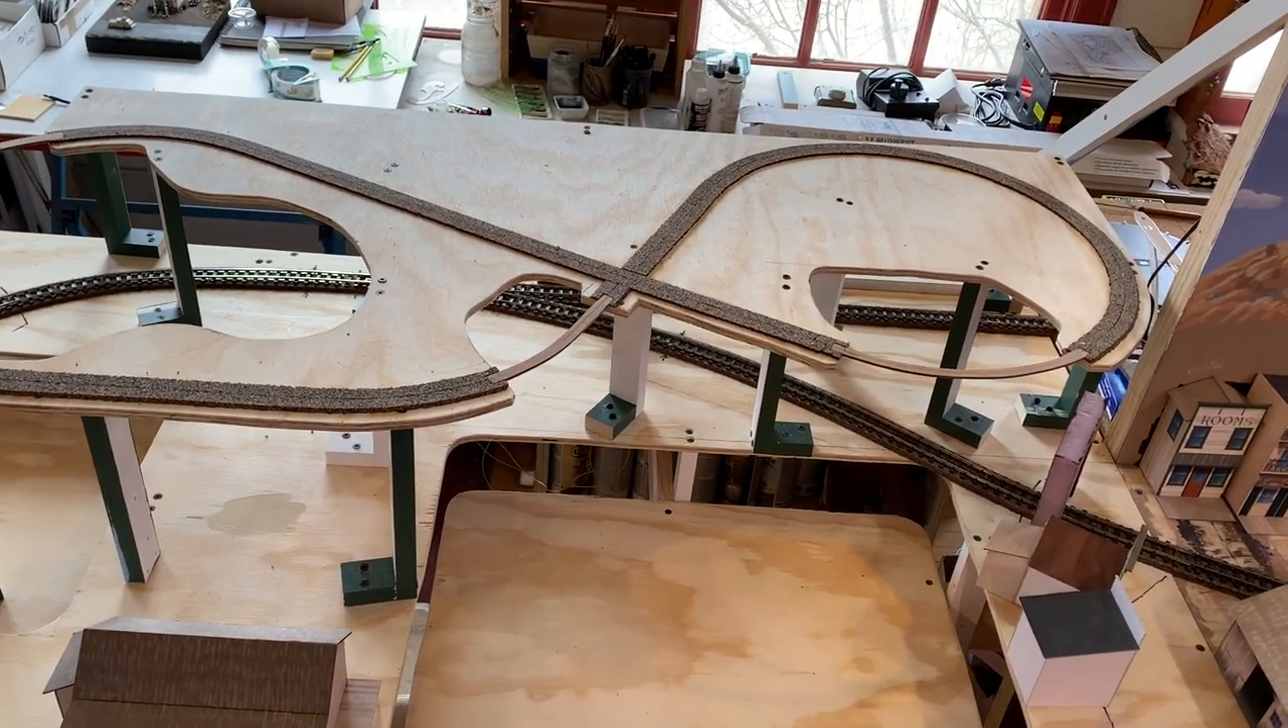And here's how the upper deck looks with the cork roadbed in and those thumbtacks removed.